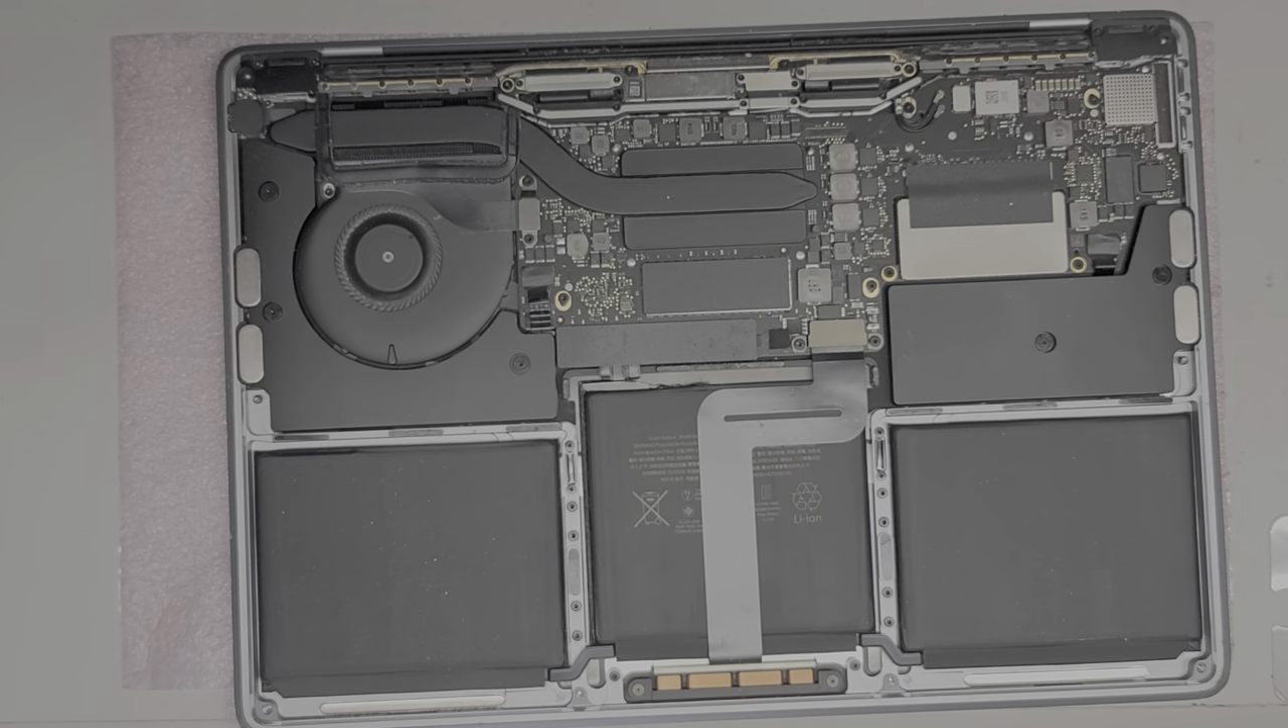So there we go. We got the bottom cover off.